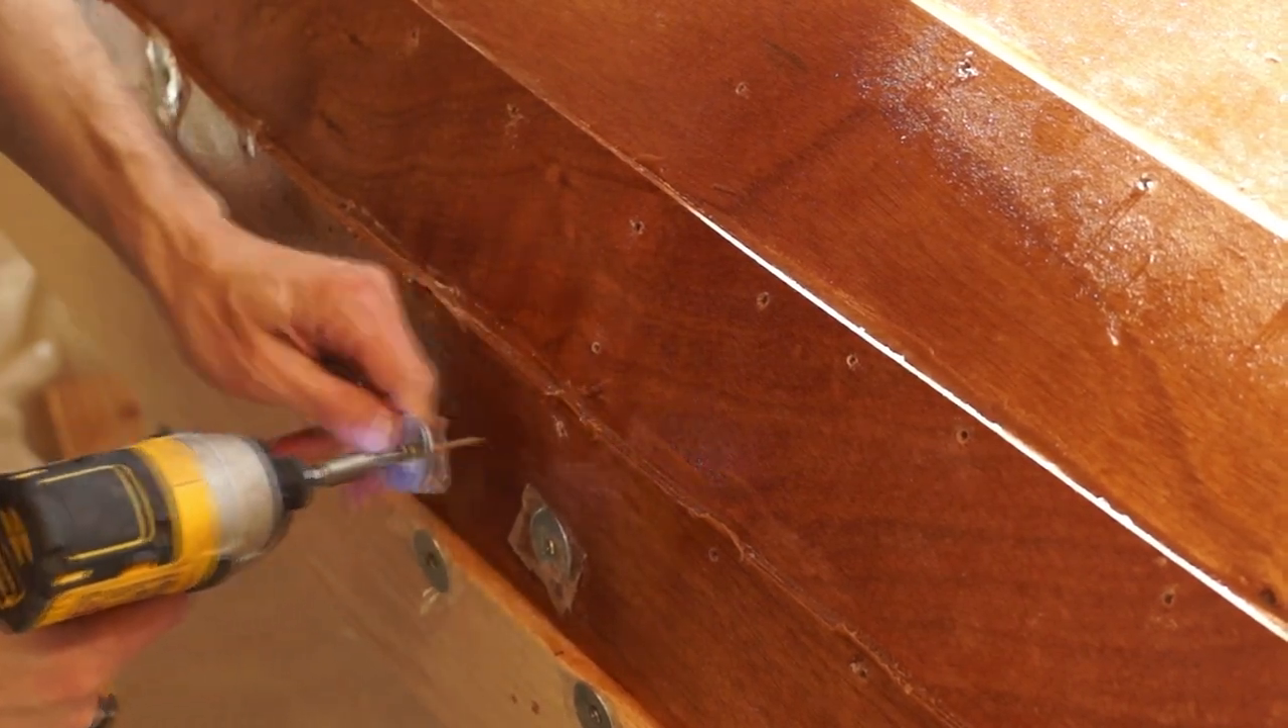You still have to plug all the holes in the bottom.